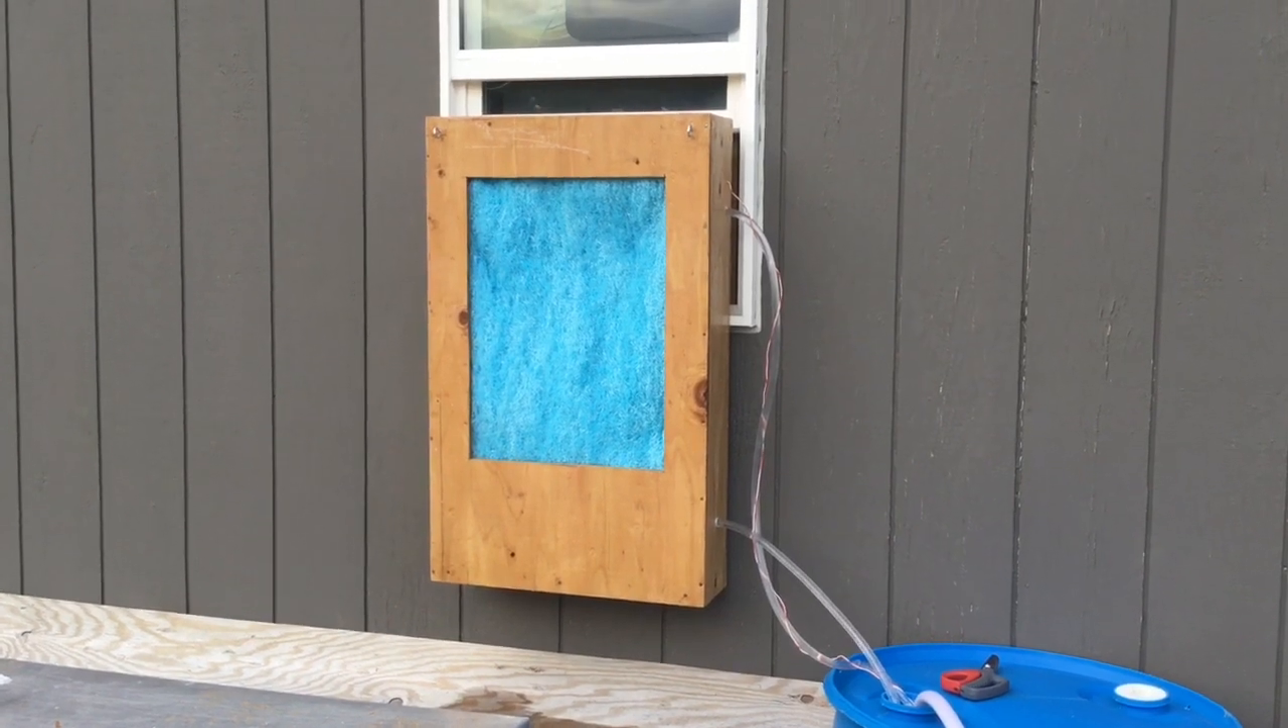So here's the outside view with the cooler pads installed.